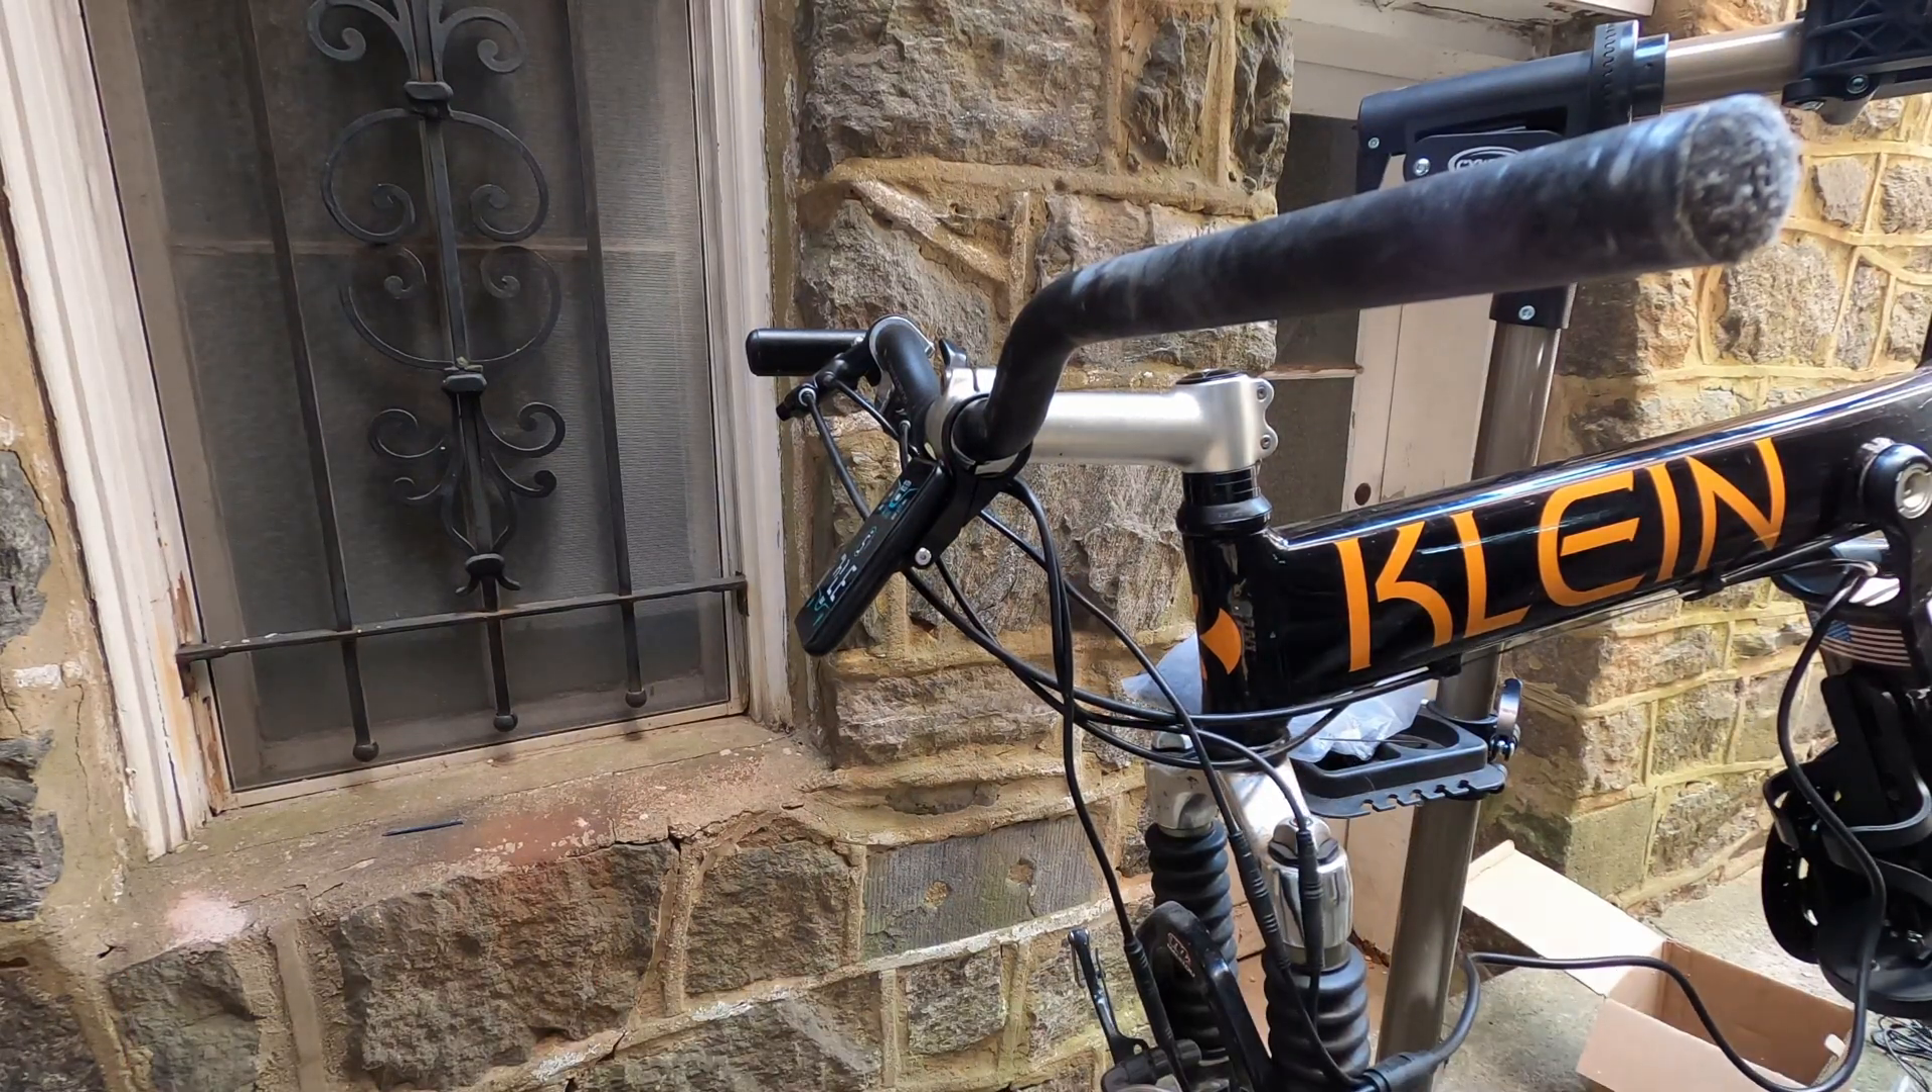The display grip was way too big for my handlebar, so that's why it's sagging. It can't hold onto my handlebar.